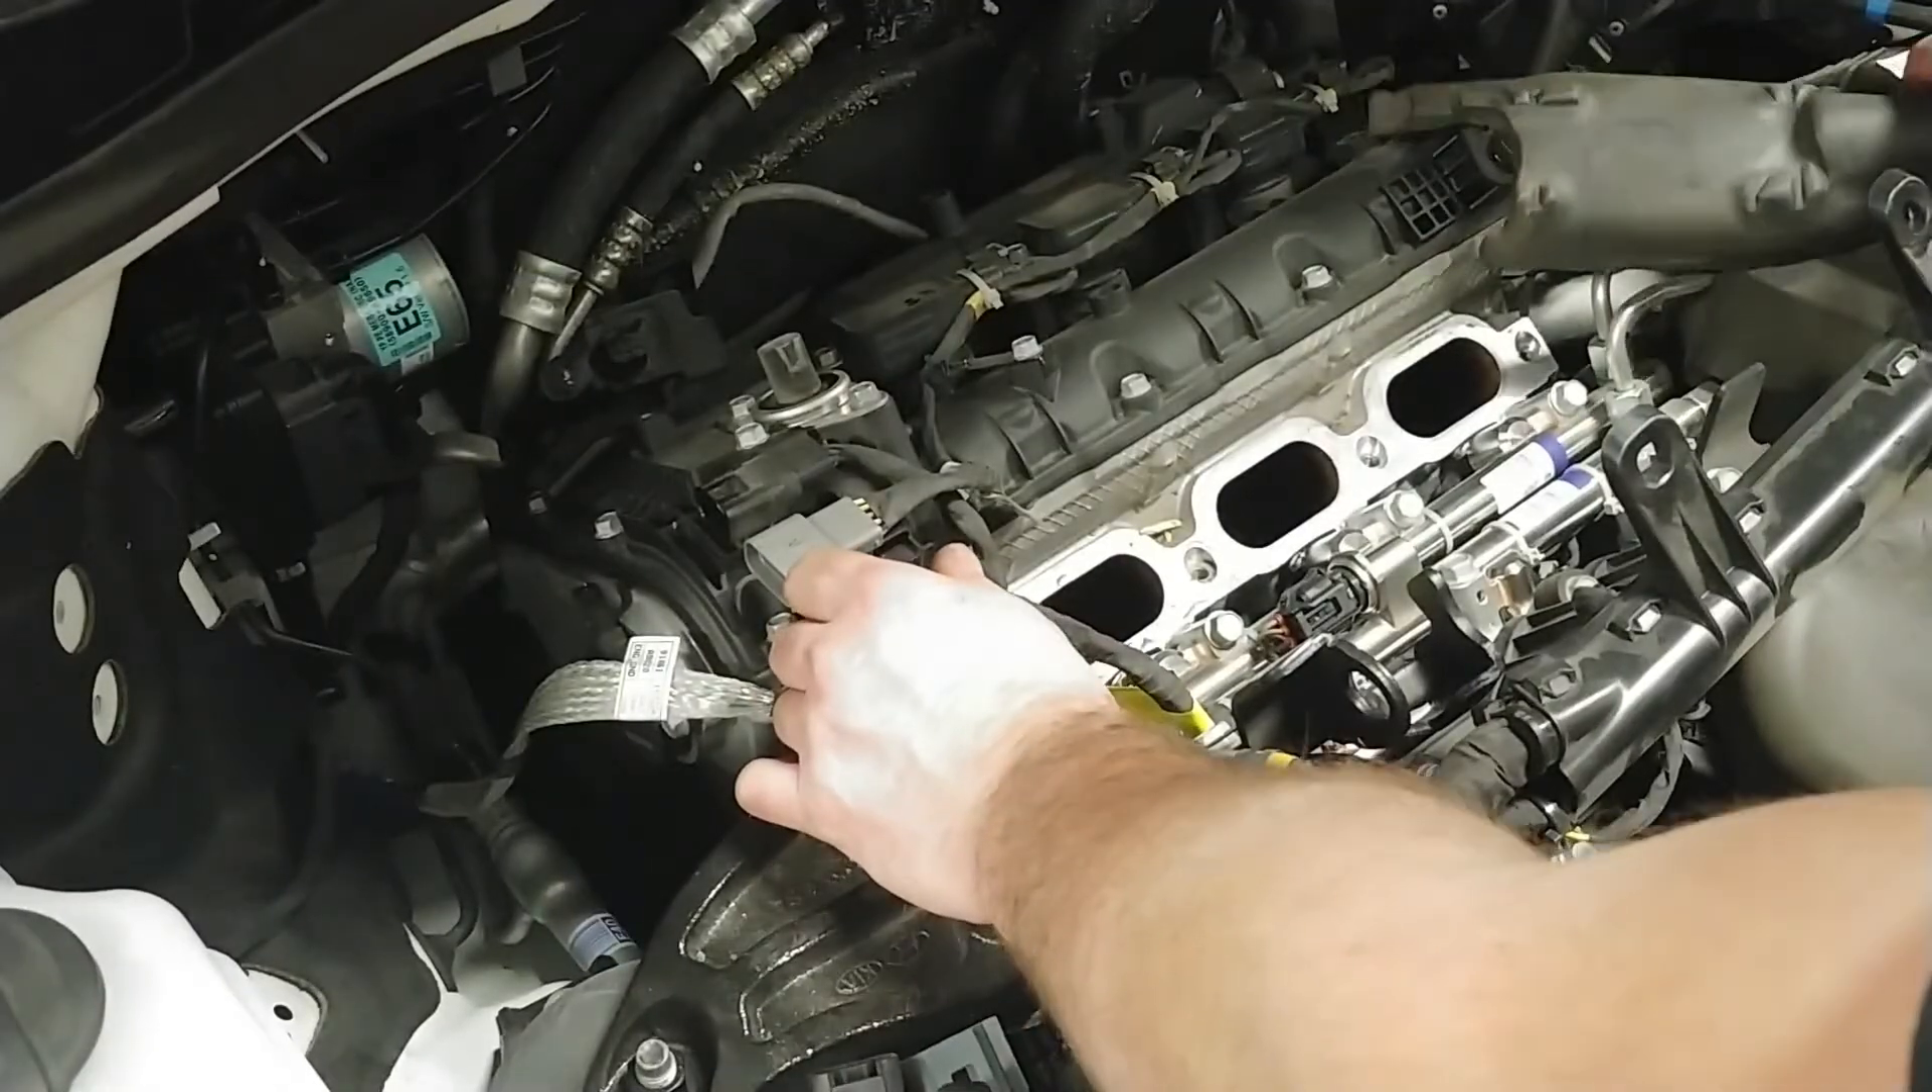Alright so now I have all the intake taken off.